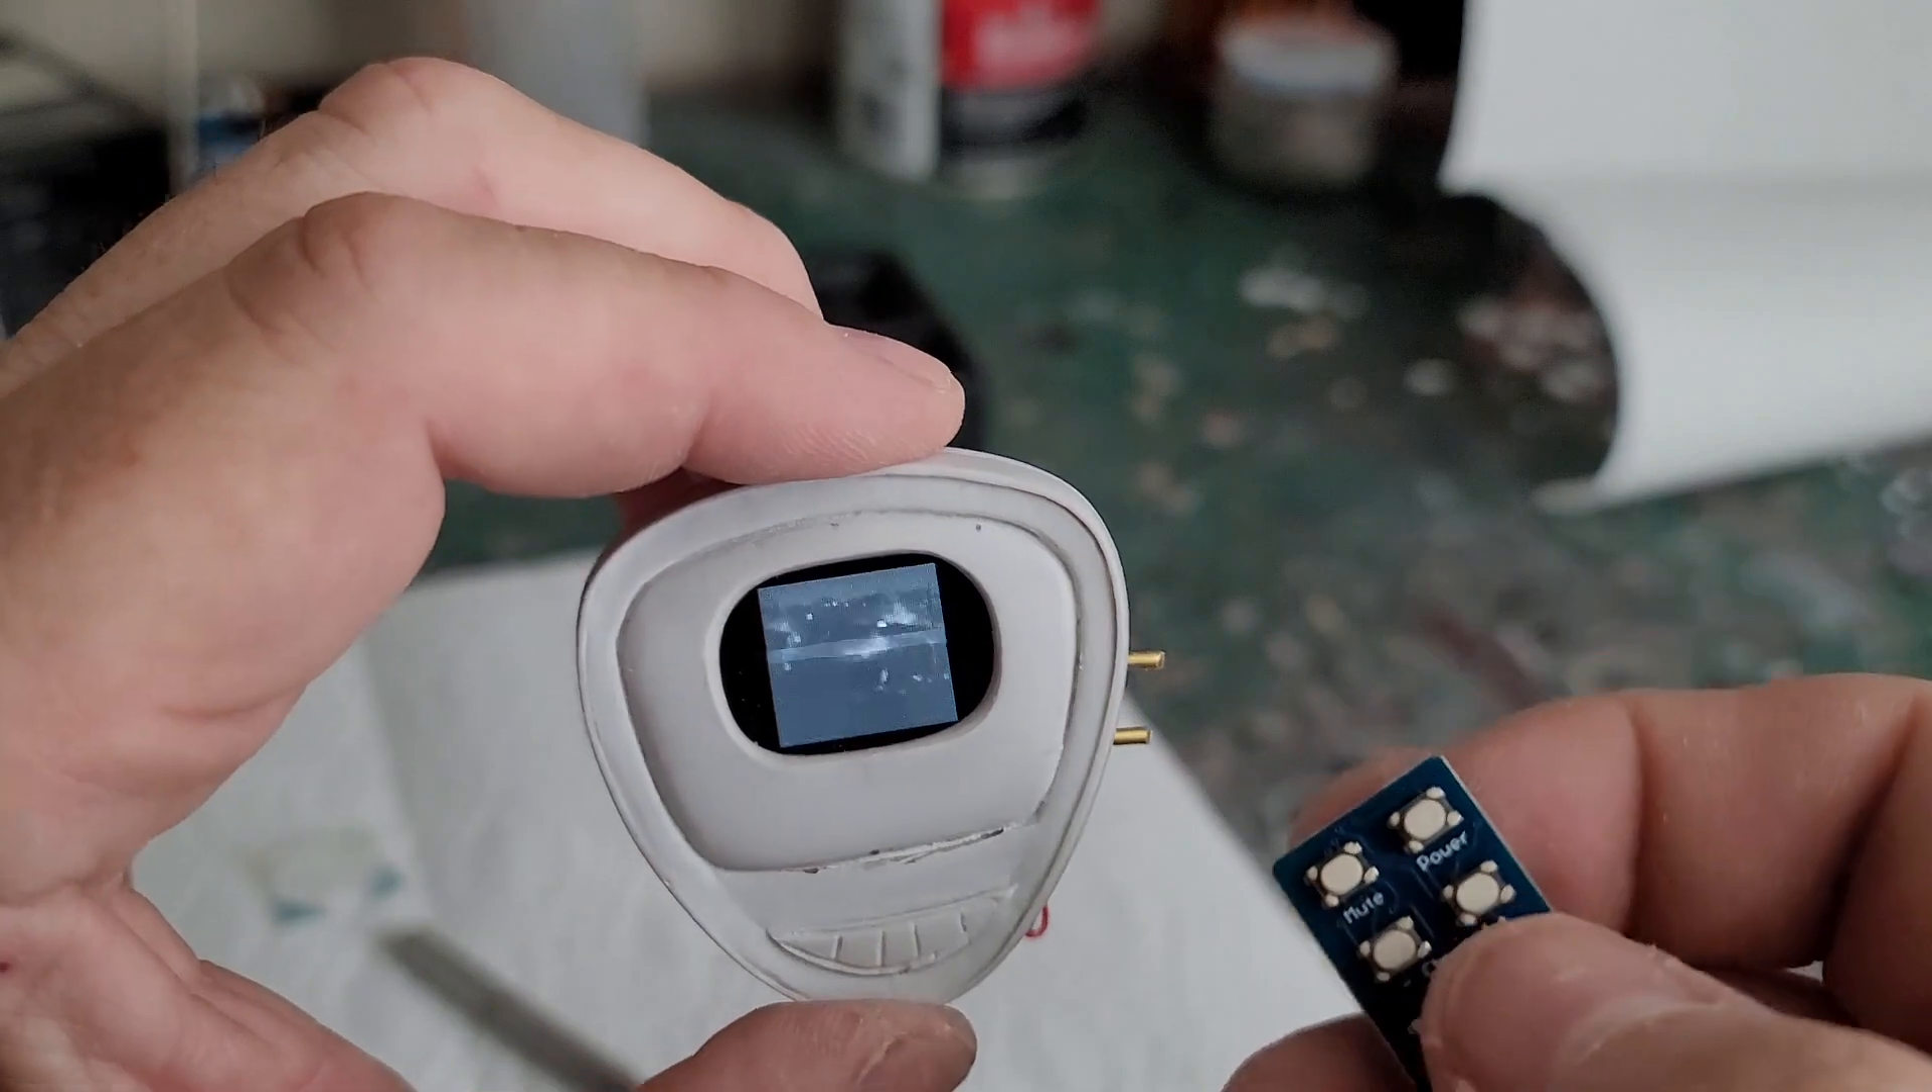So I got the screen dry fitted in and it works beautifully.